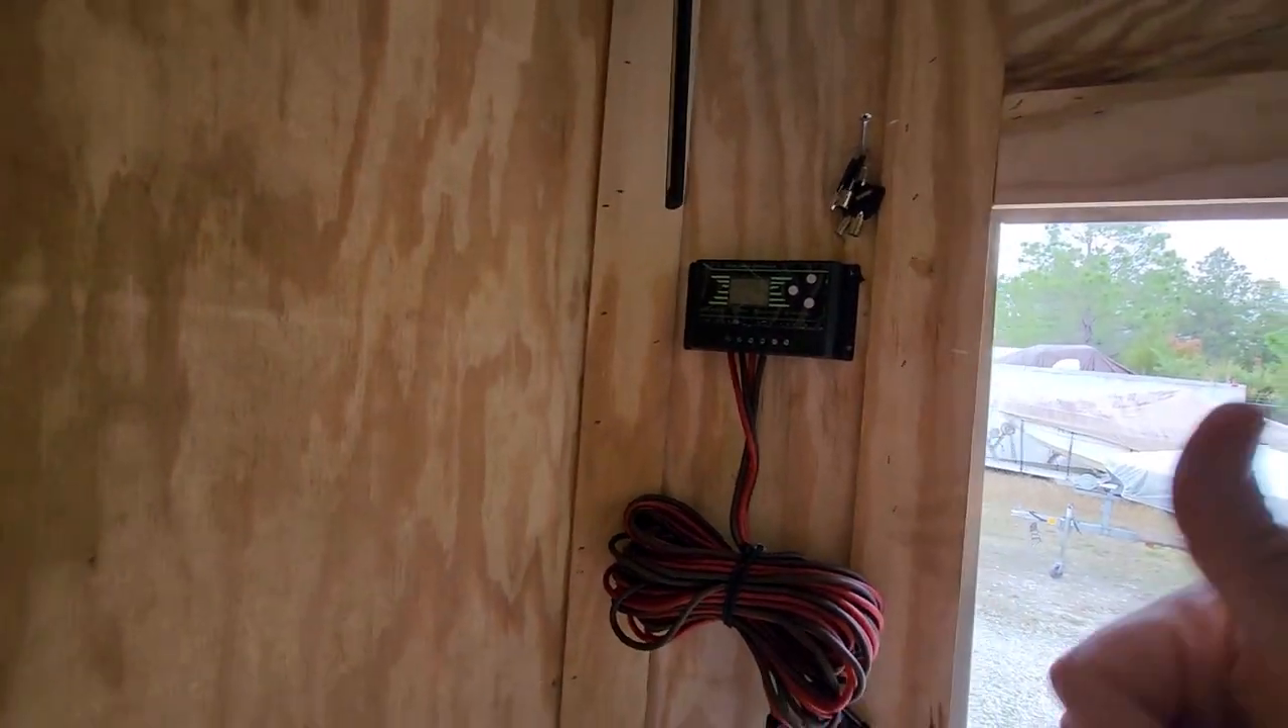And then you can see we already have our charge controller on the wall that we're going to use when we get the there's a flat solar panel we're putting on the roof.